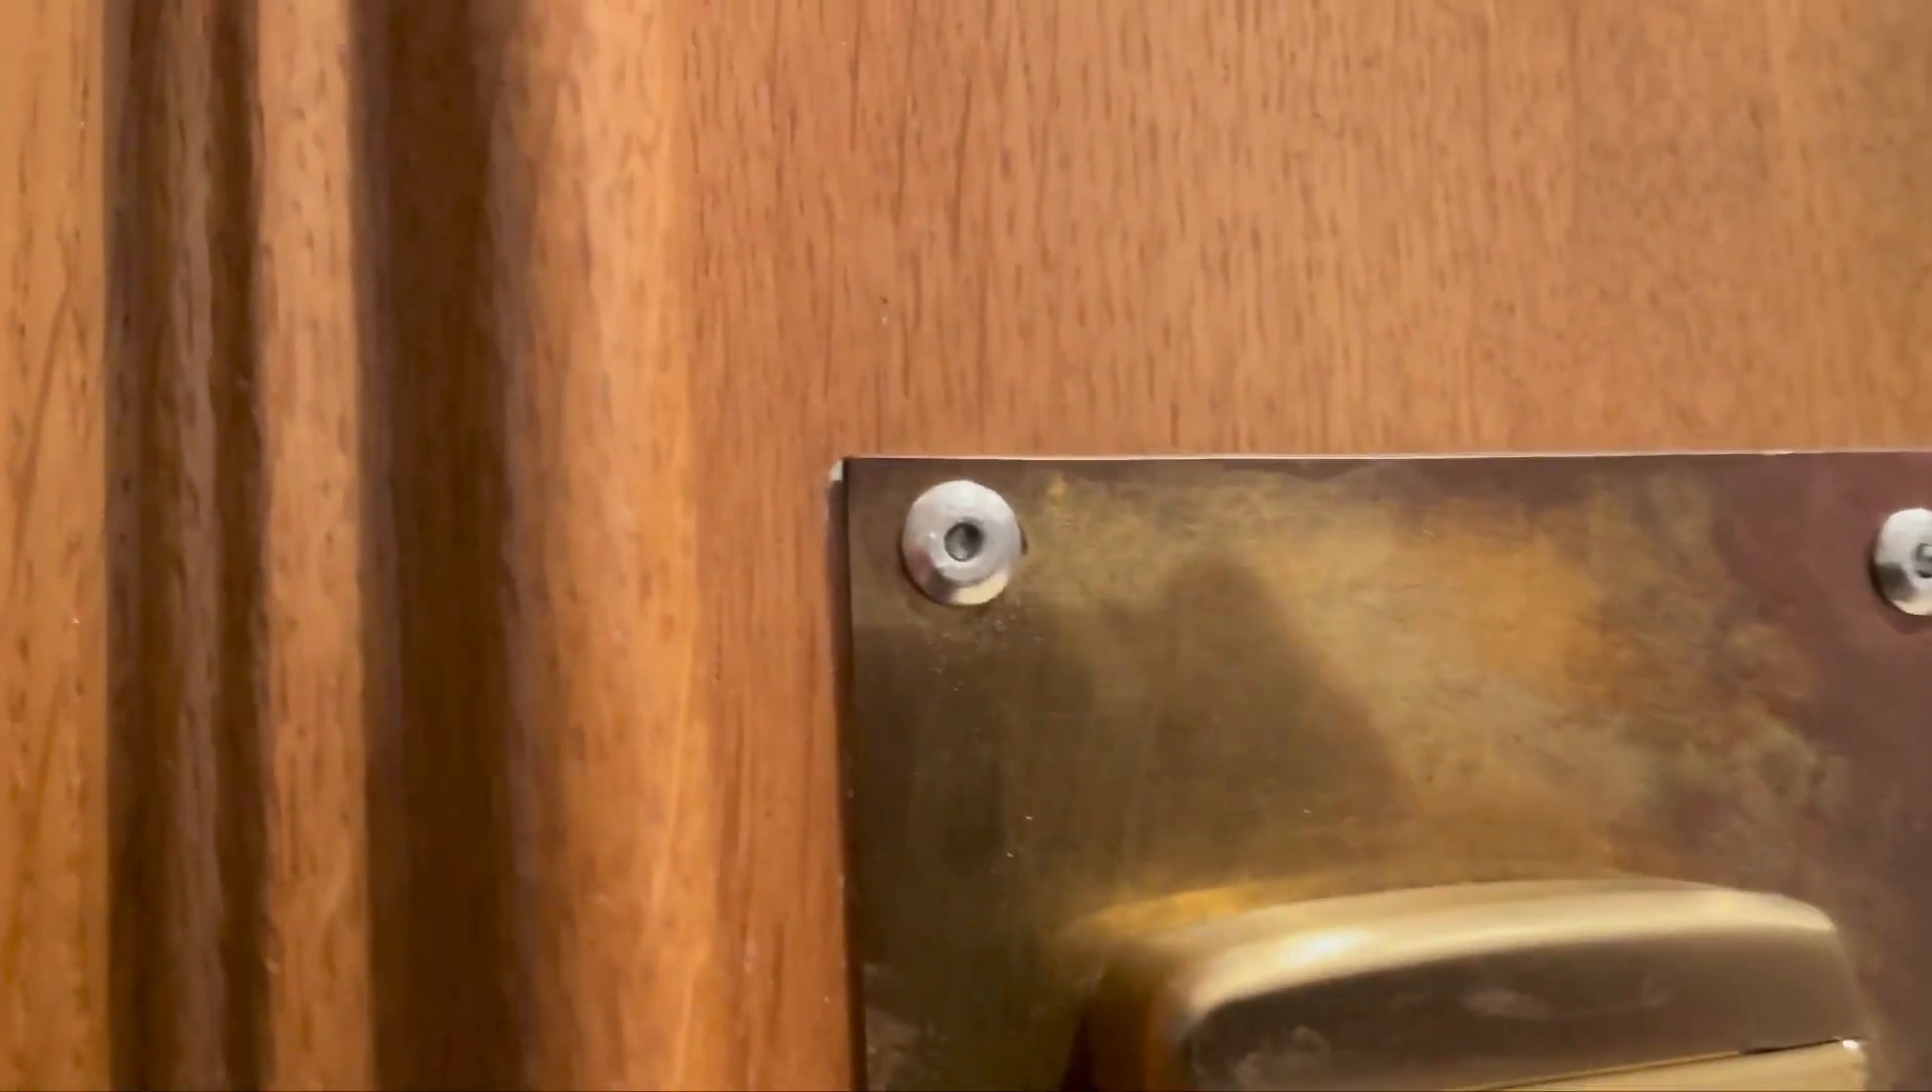Yo le he quitado los tornillos, le he puesto unos remaches.